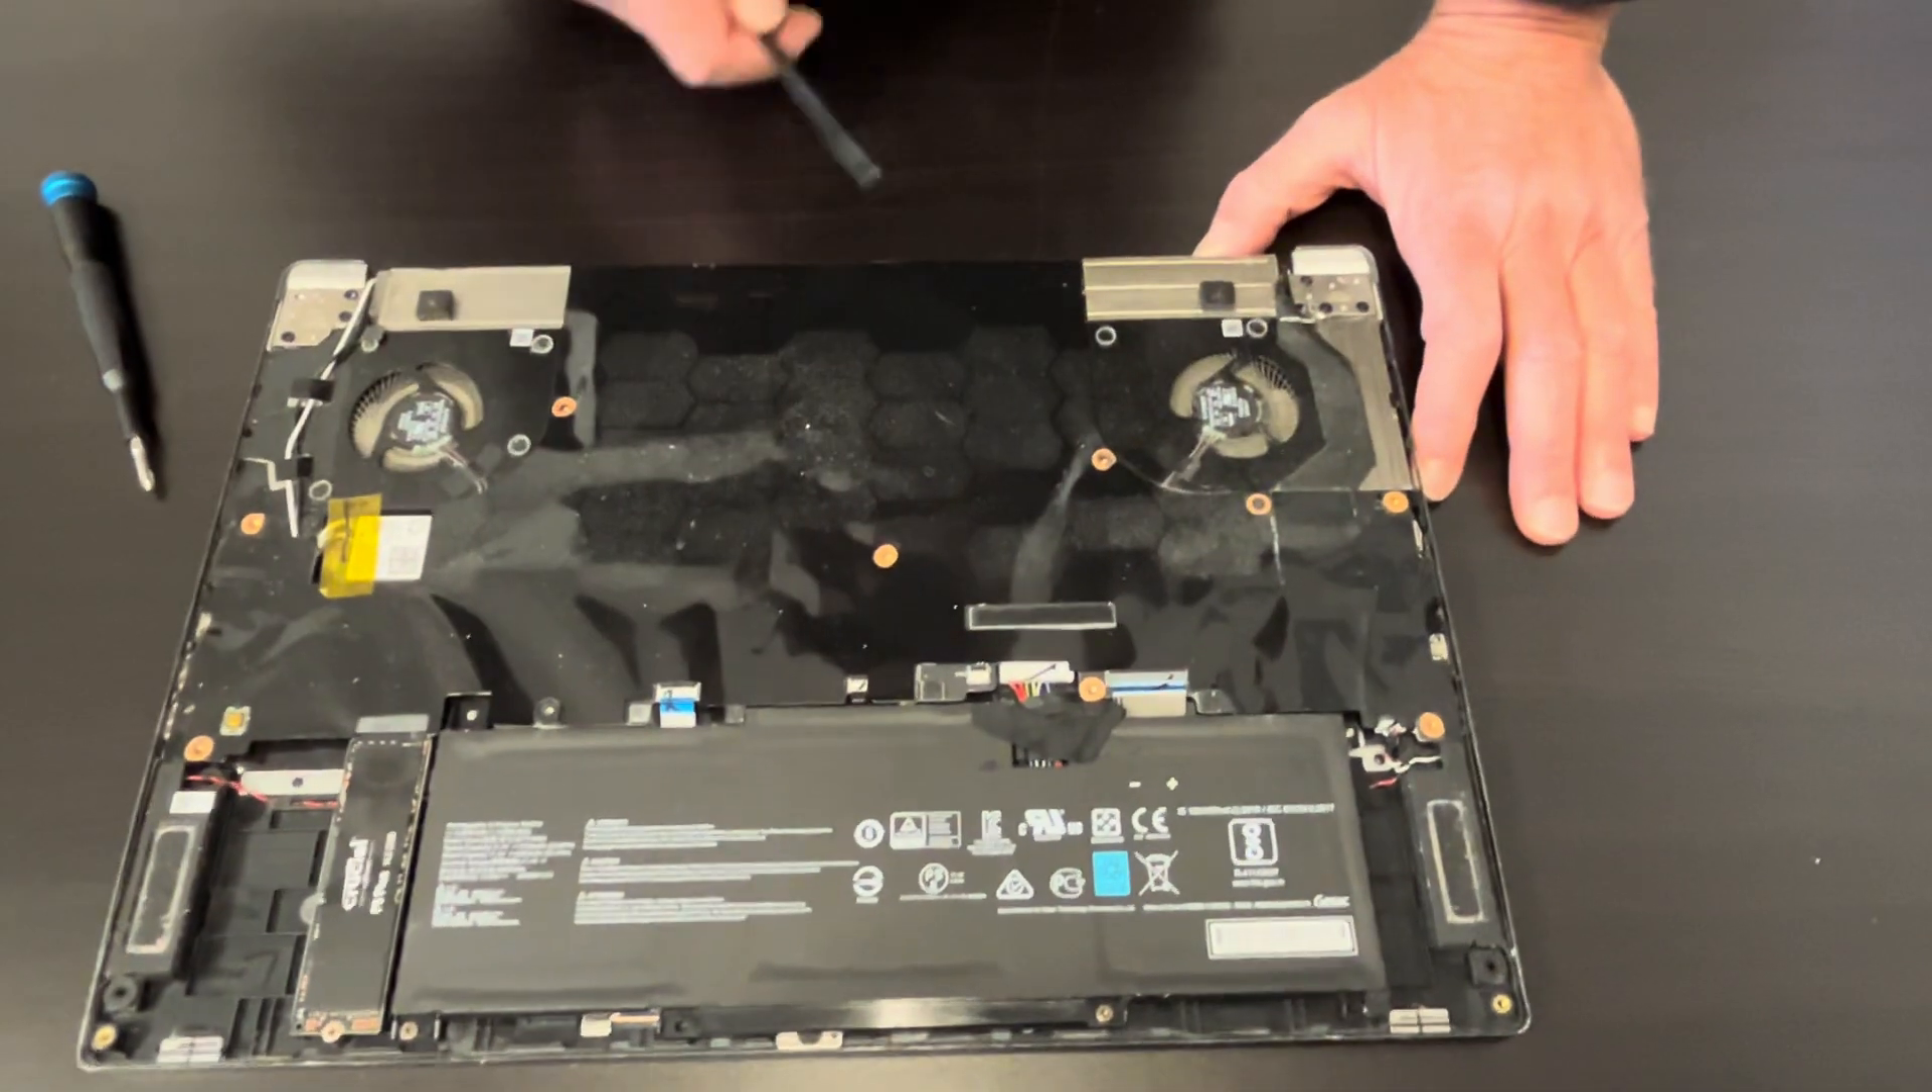Okay our bottom is out now we have access to all the internal components.